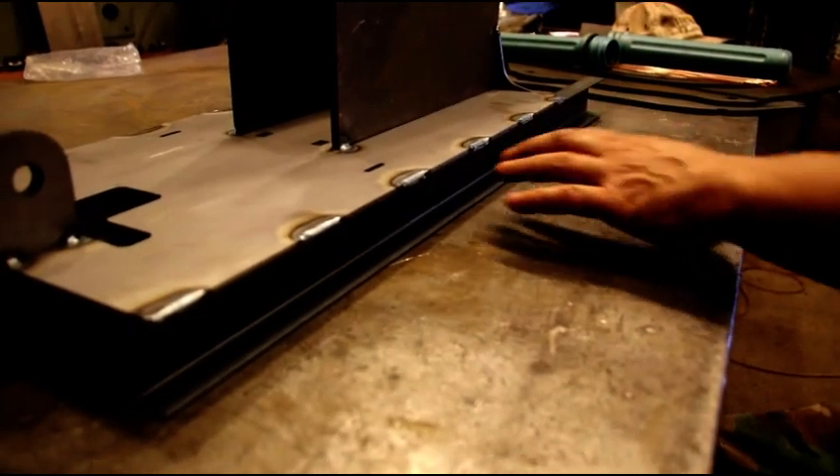Okay now we got the base plate welded to our little pieces of channel here.